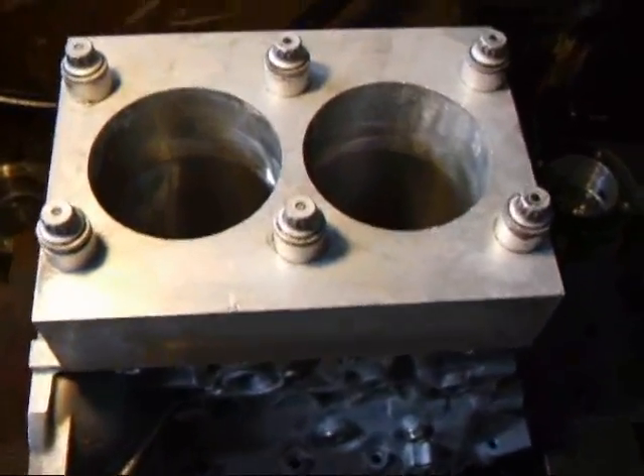Alright, I've installed the torque plate on top of this block and we normally do this with all the sleeves that we put in these because what it does is to simulate the stress of the cylinder head.